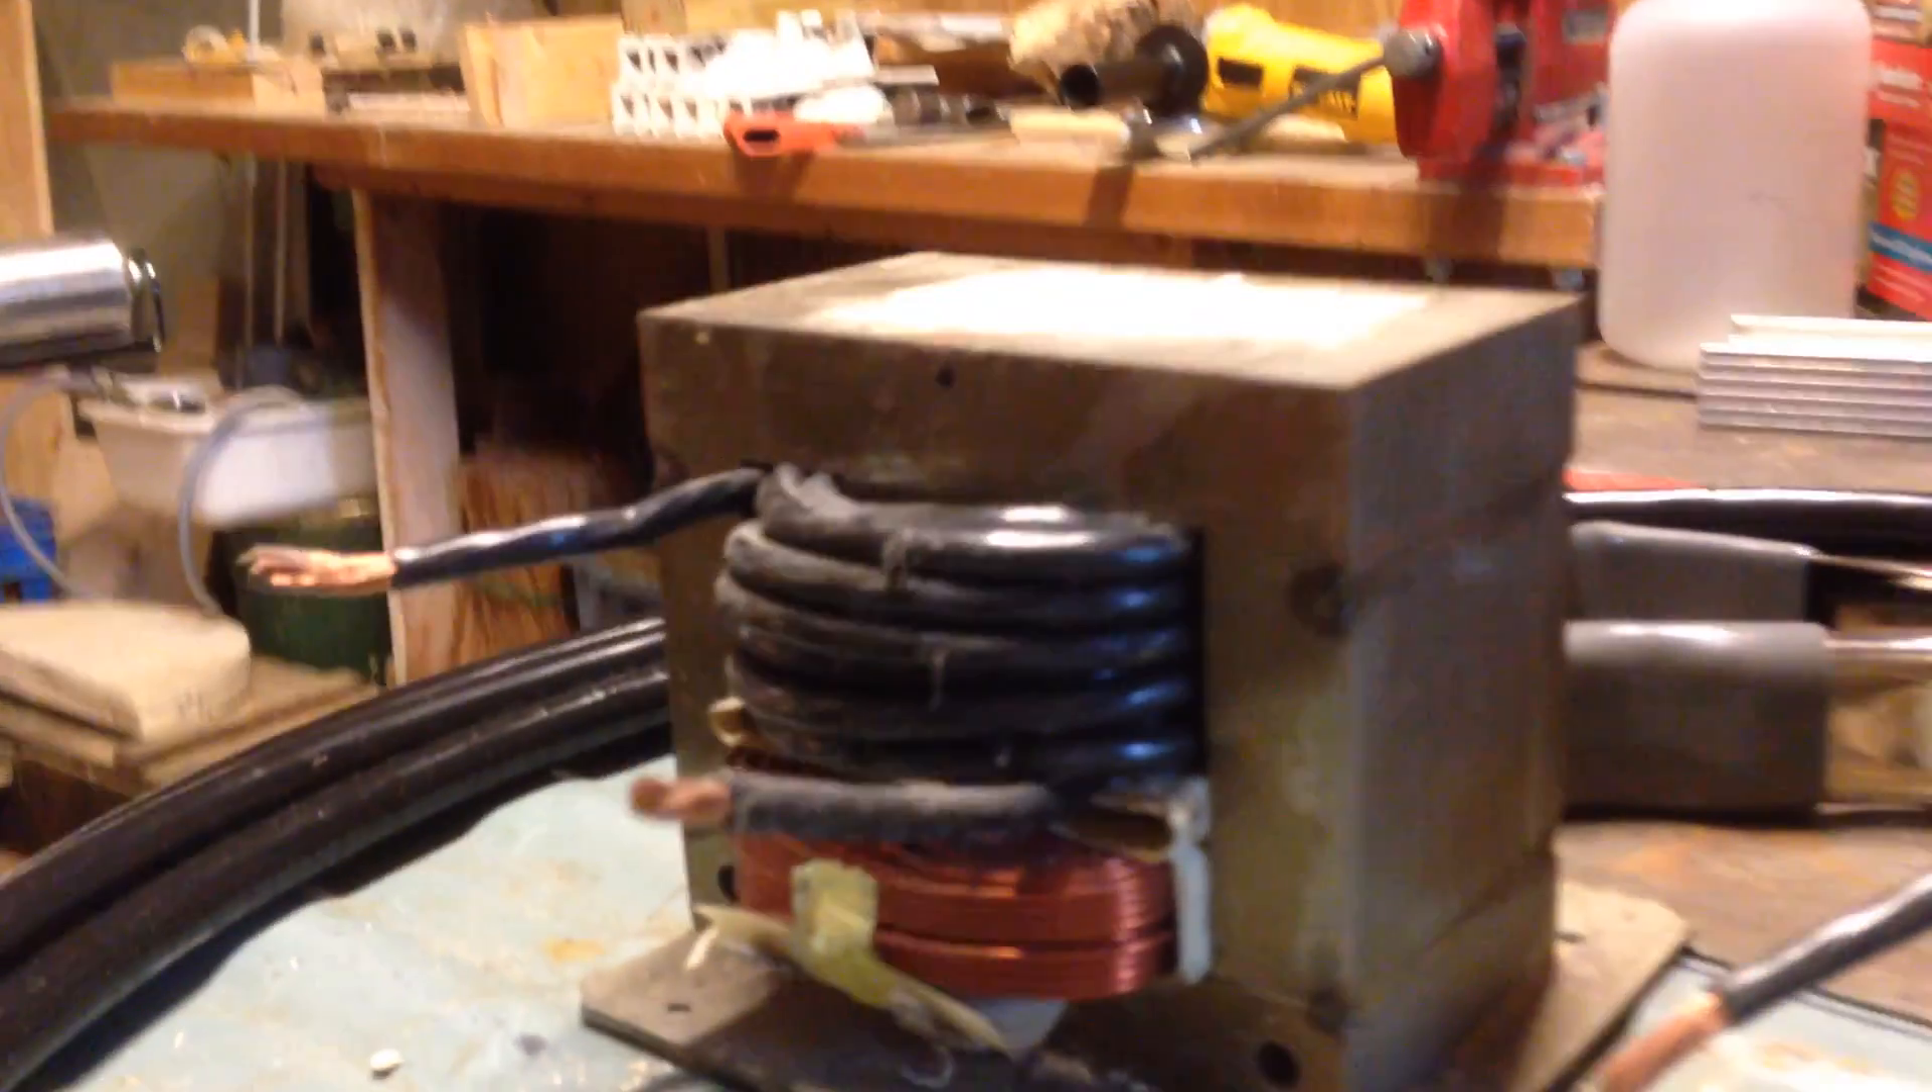What I've done is taken out the secondary and rewound it with a heavier gauge wire so it's a step down transformer so that way I can get upwards of 100 amps.